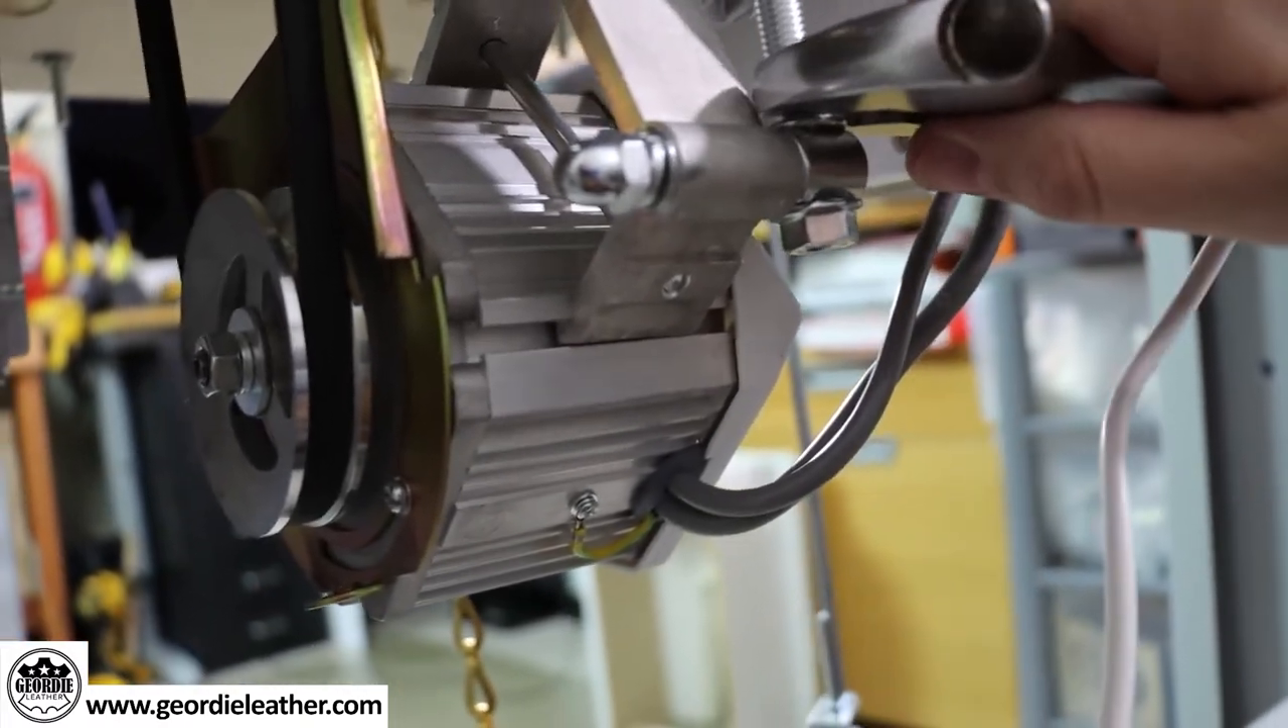That is your motor belt fitted.